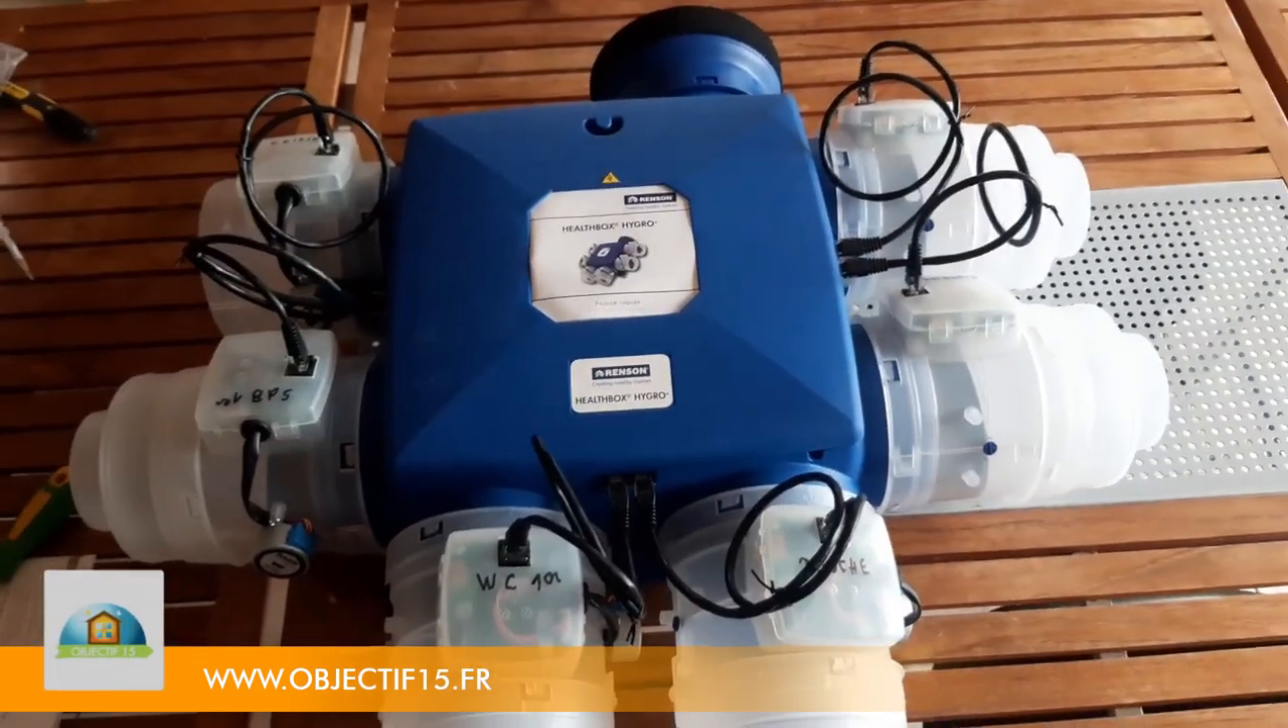On a mis tous les piquages et puis on les a tous reliés.